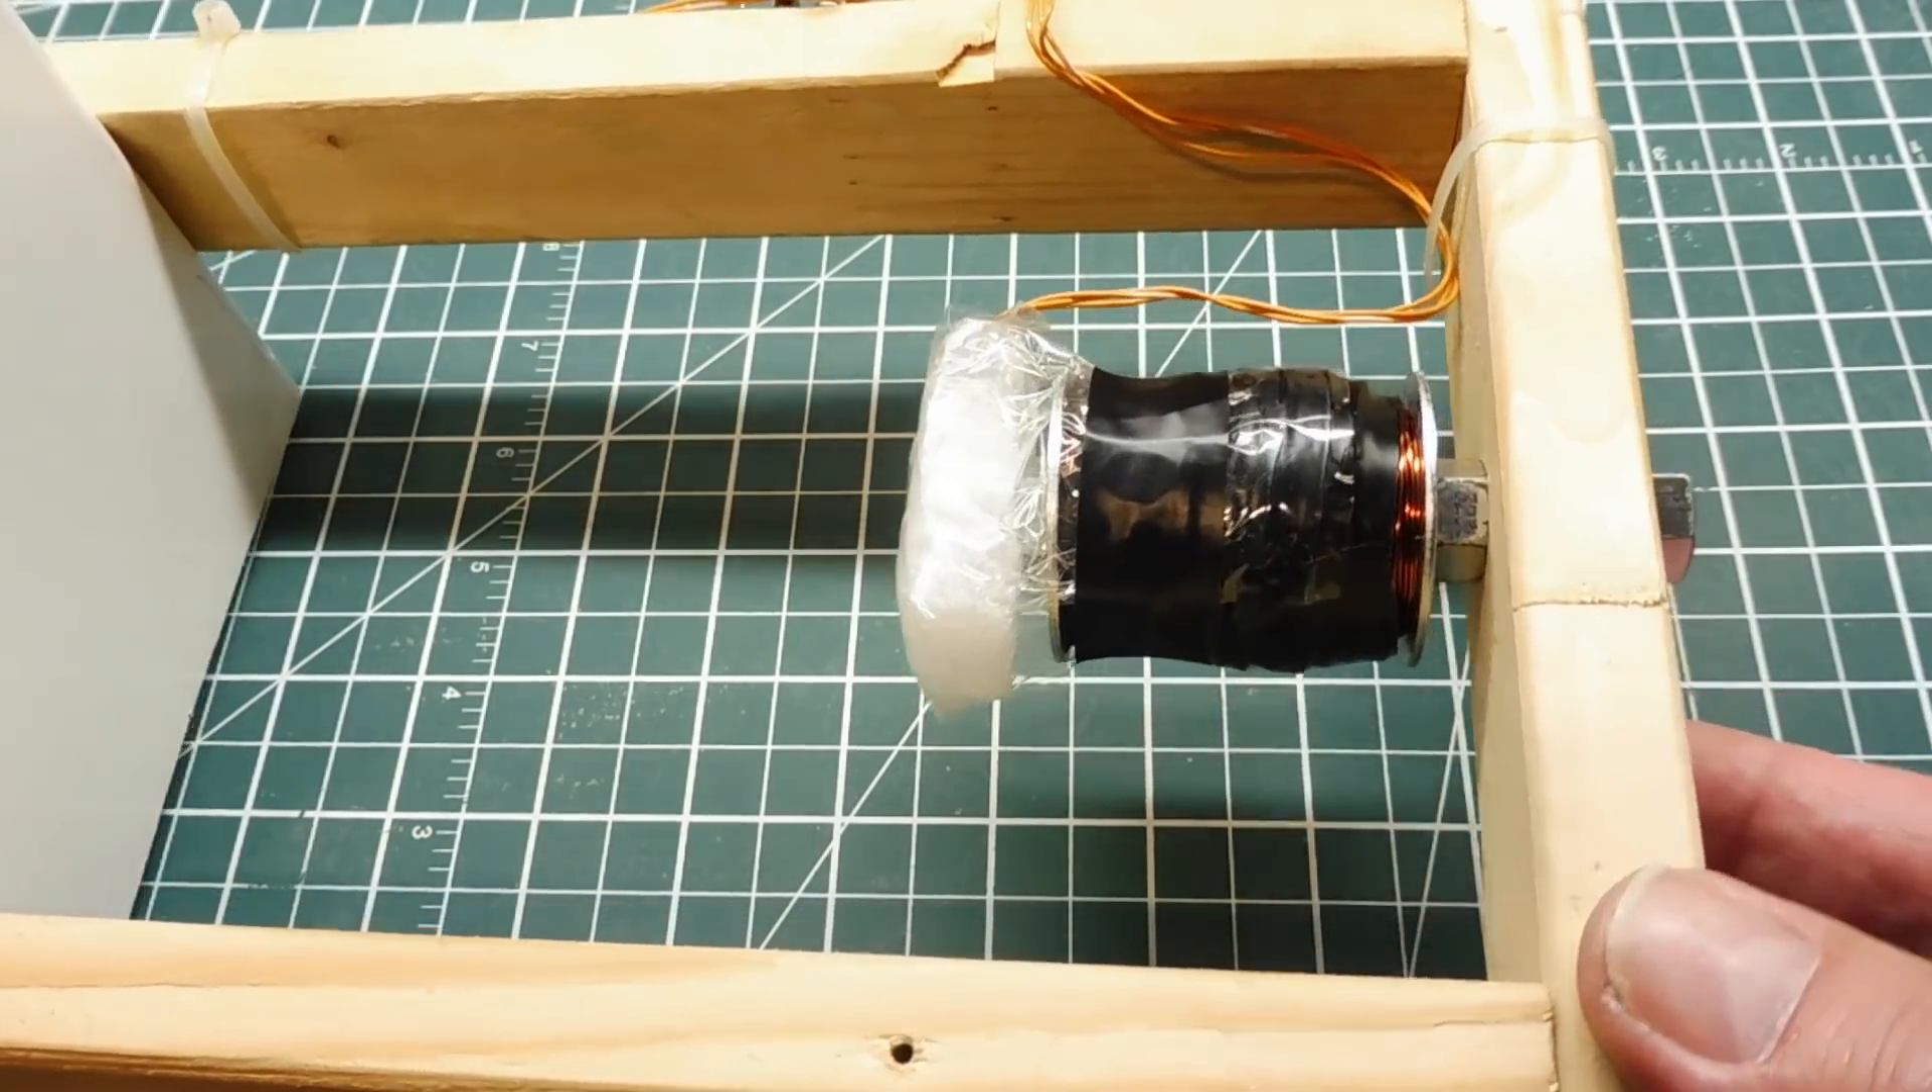I mounted my electromagnet on the frame, I just bolted it through the top with a nut.